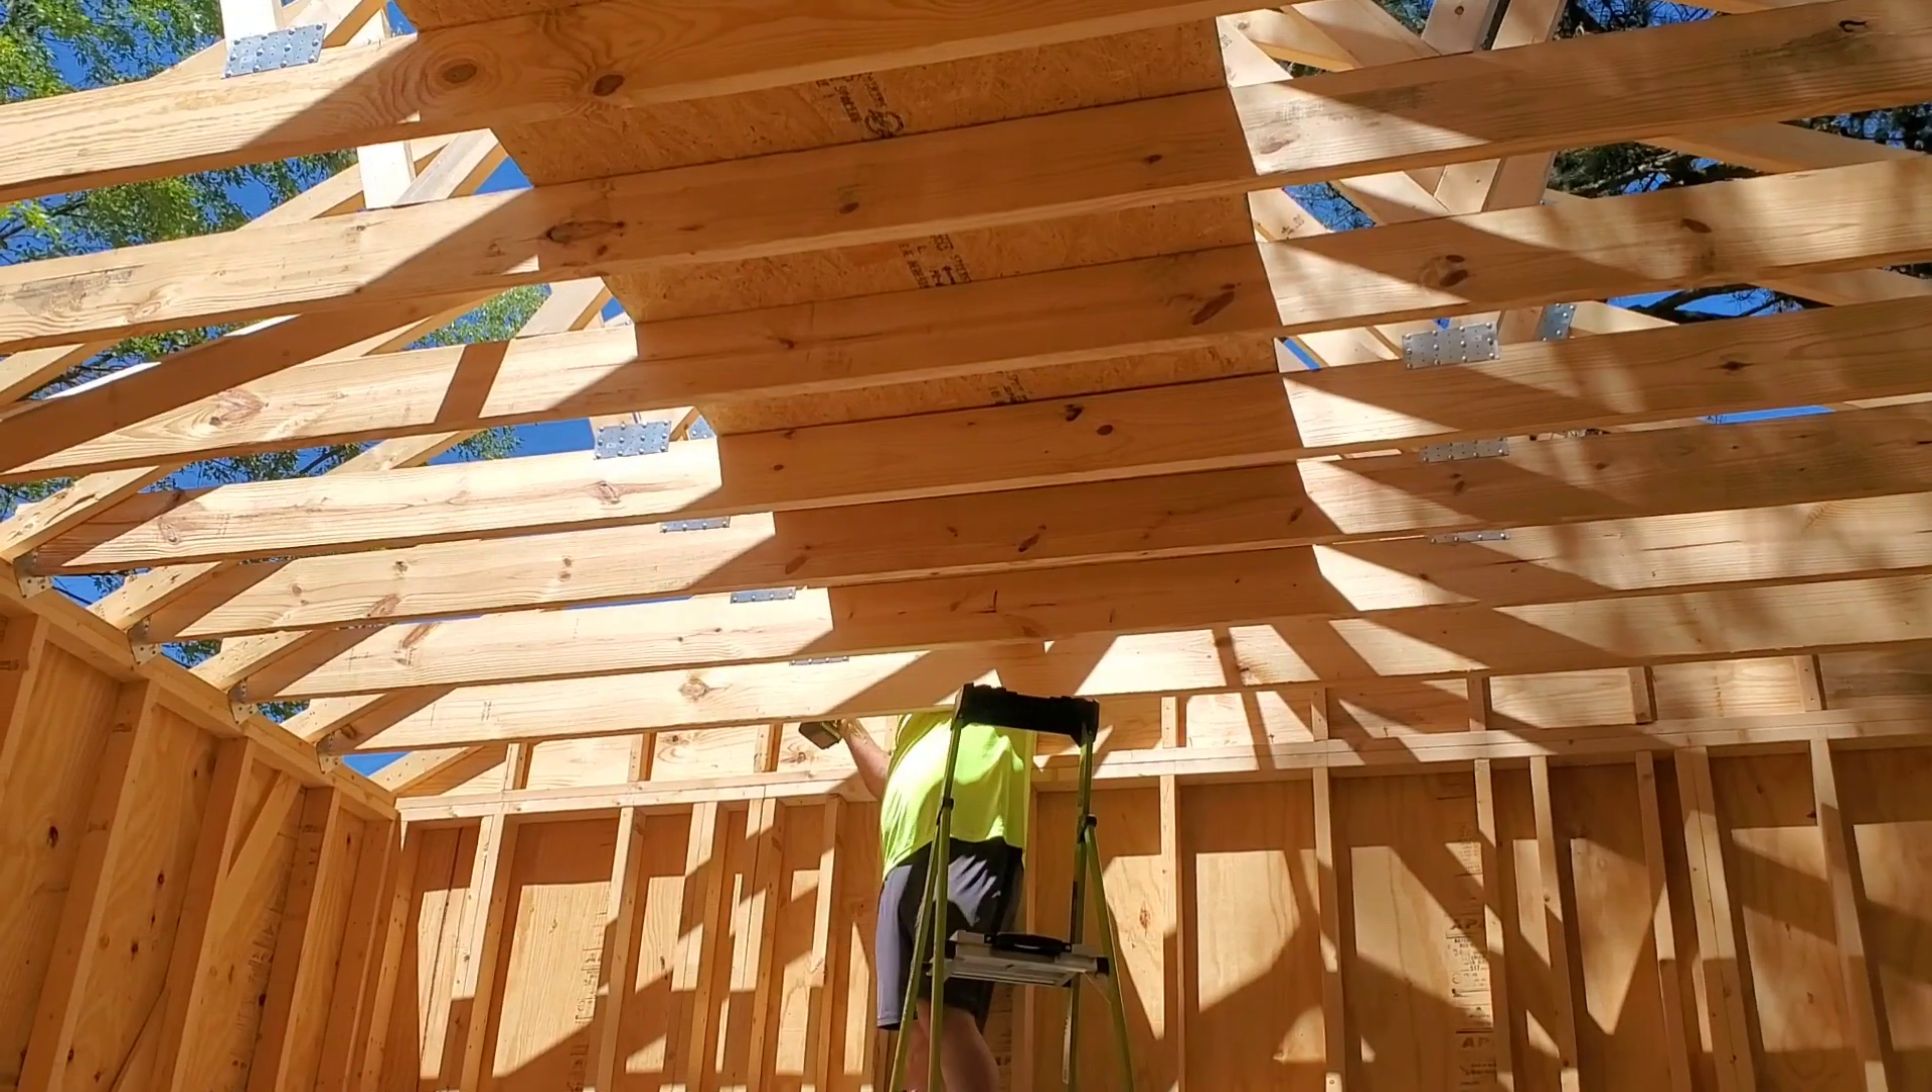We still got a skeleton roof up there we don't have the panels.